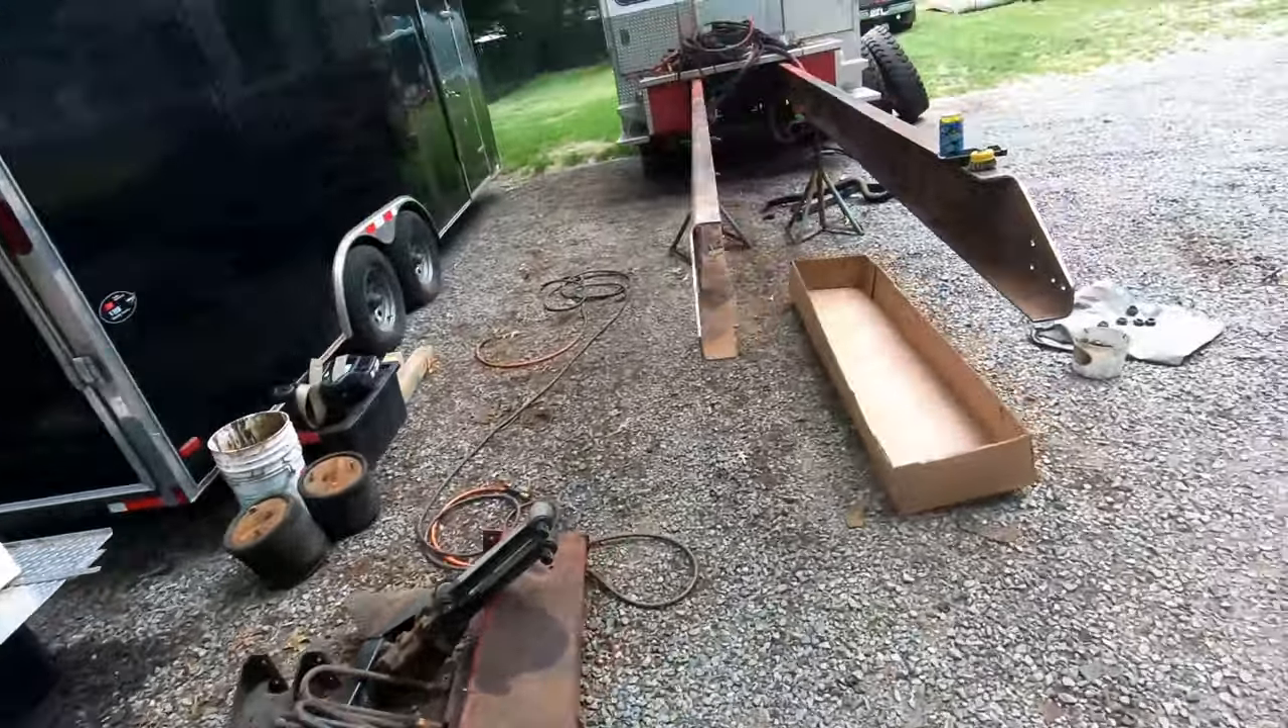I got the frame all stripped down.